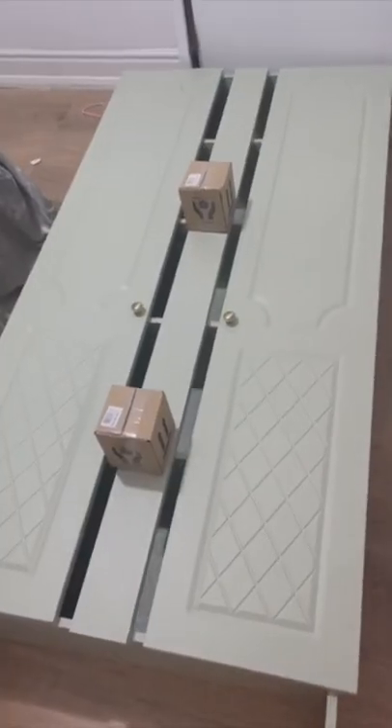Now i'm adding the doors and there's a bit of a gap in between both the doors so i had this mdf panel custom made to measure.